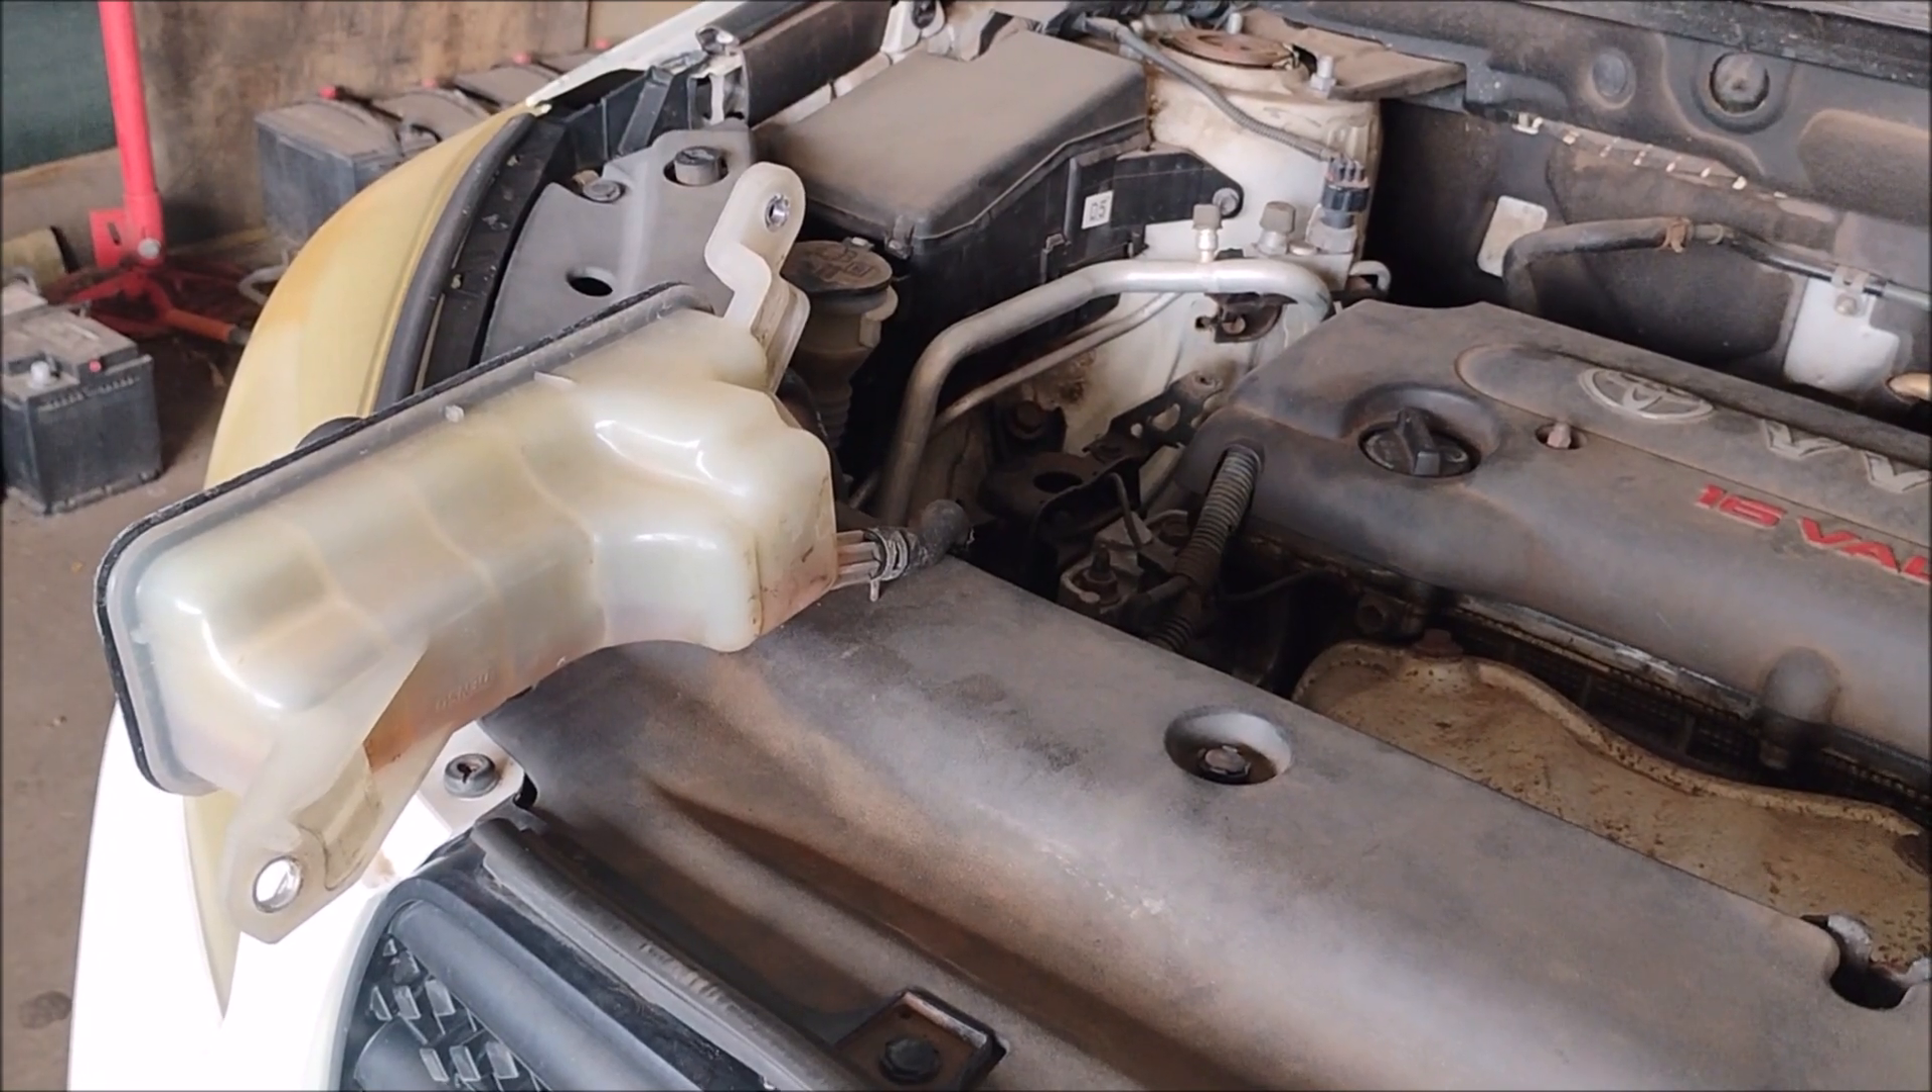So there, I've unfastened the coolant reservoir and I've just swung it over the front of the car.